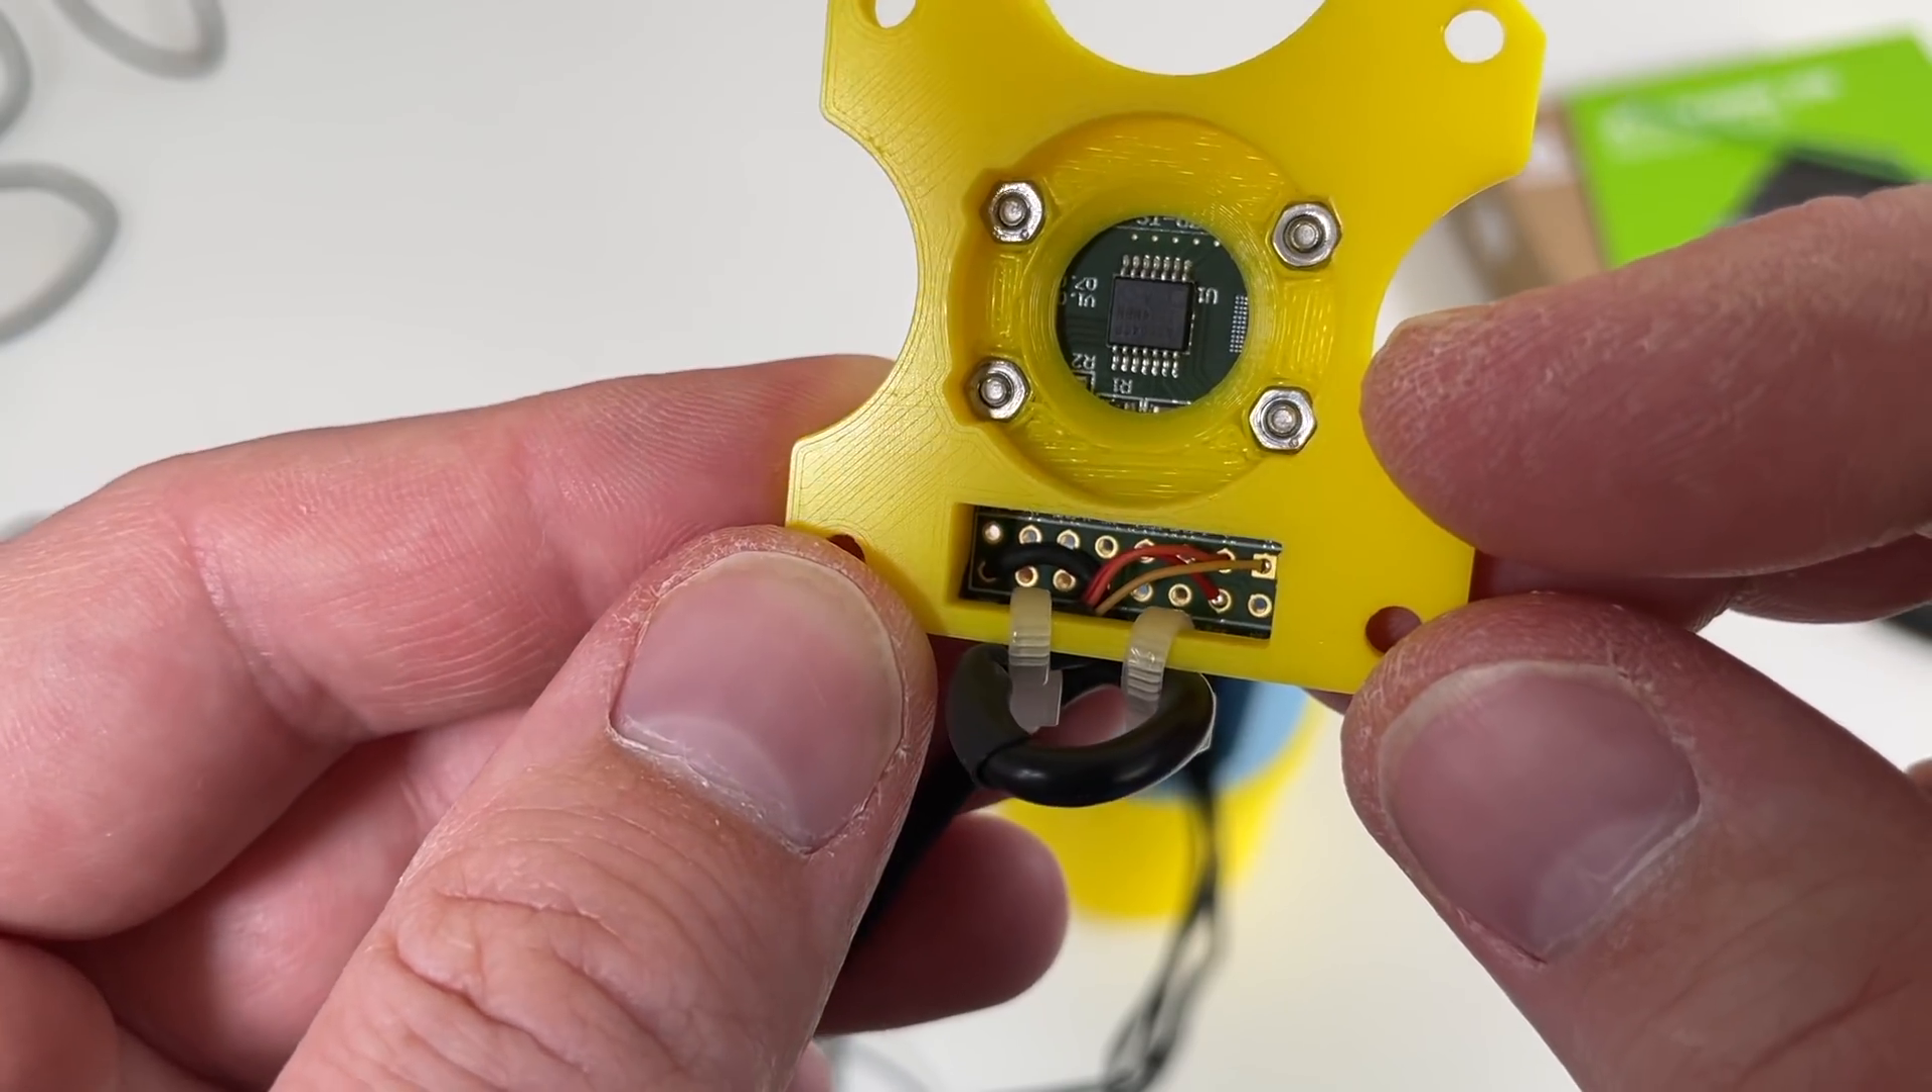And this is our encoder installed.